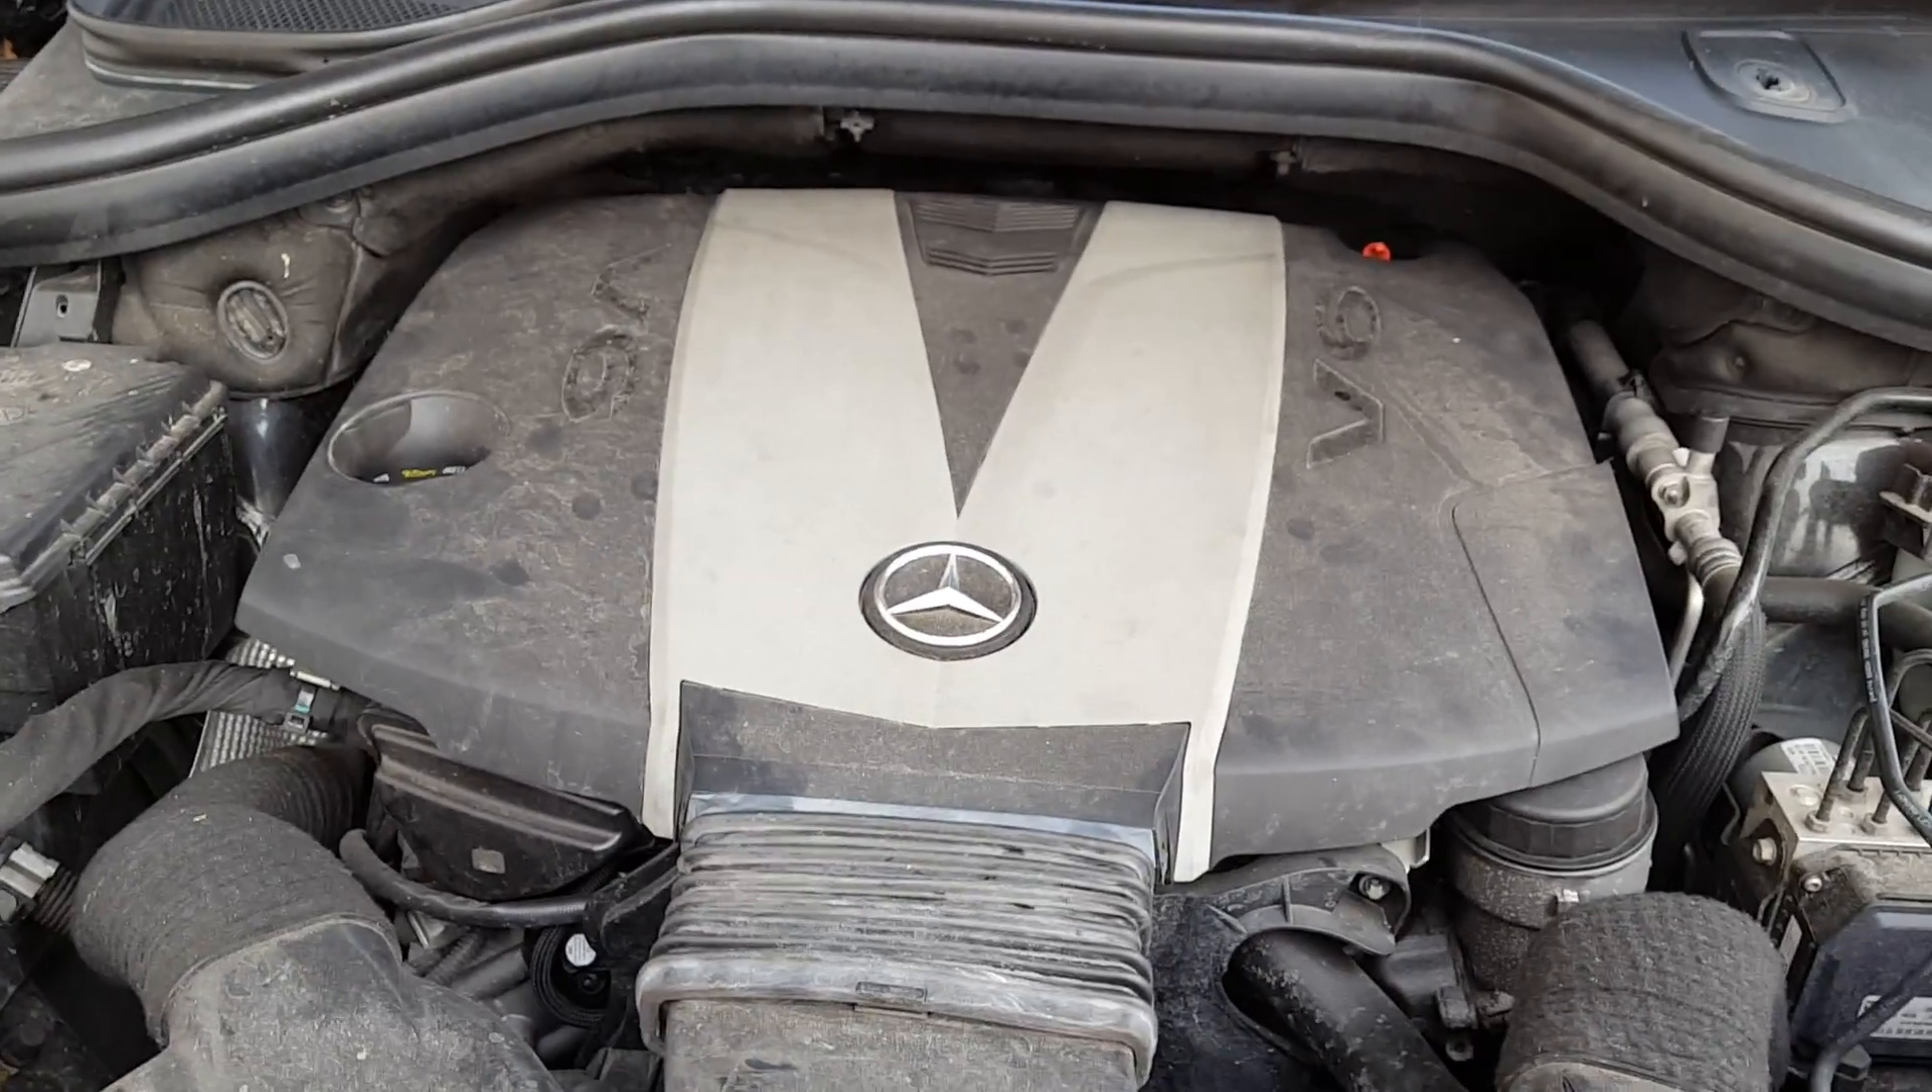Nun kommt die Verblendung wieder drauf. Die Motorabdeckung. Festgedrückt.